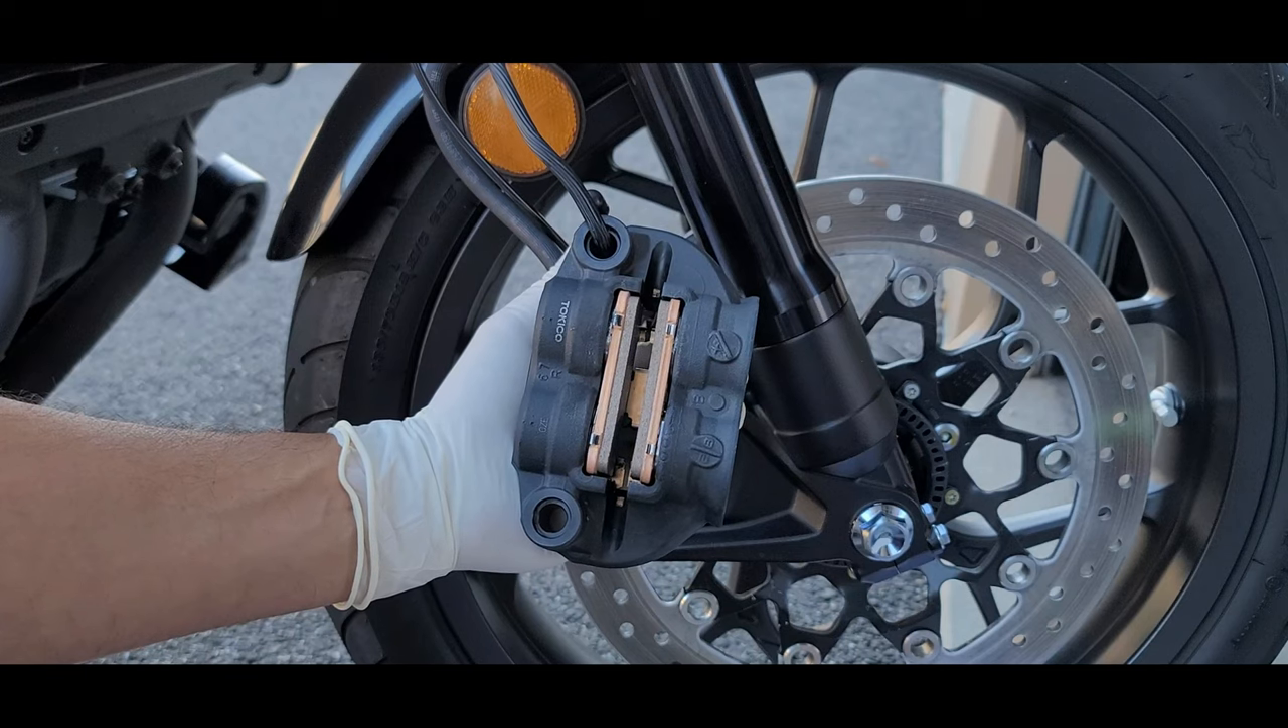And now the brake pads are installed.